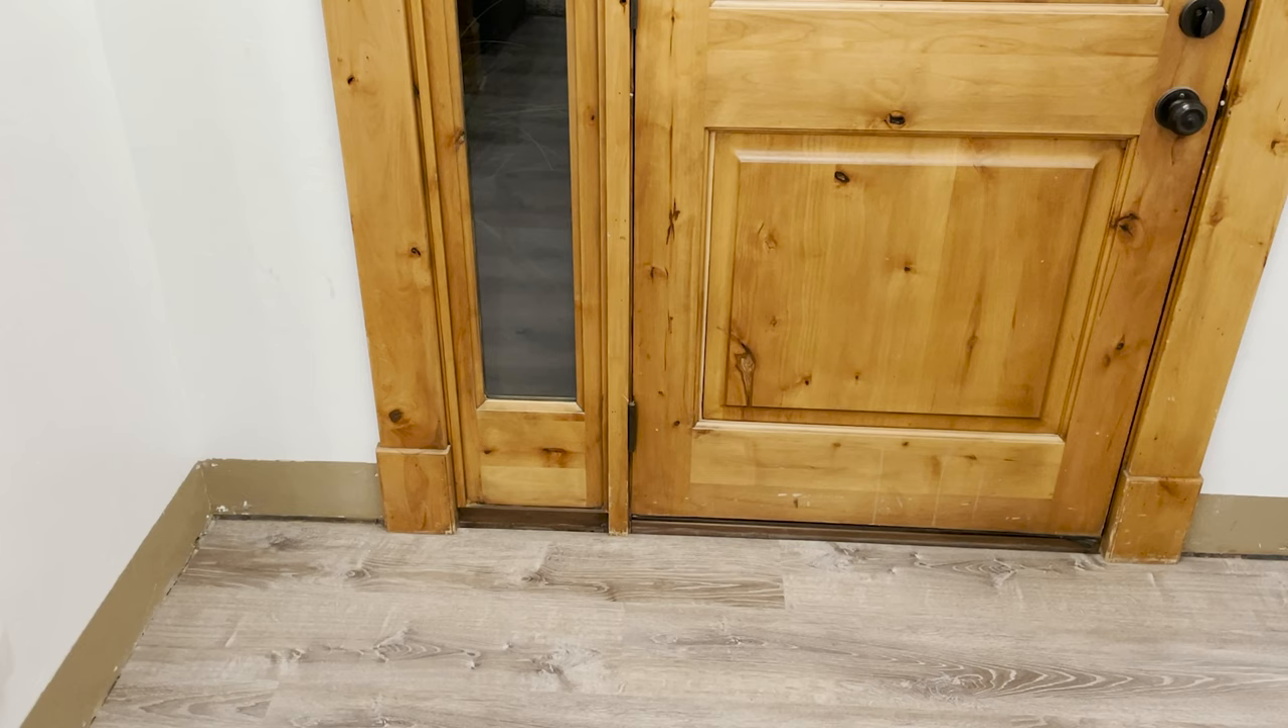Now we're almost done and I've laid out all the vinyl floor, but there's still a few more important things that we need to do.